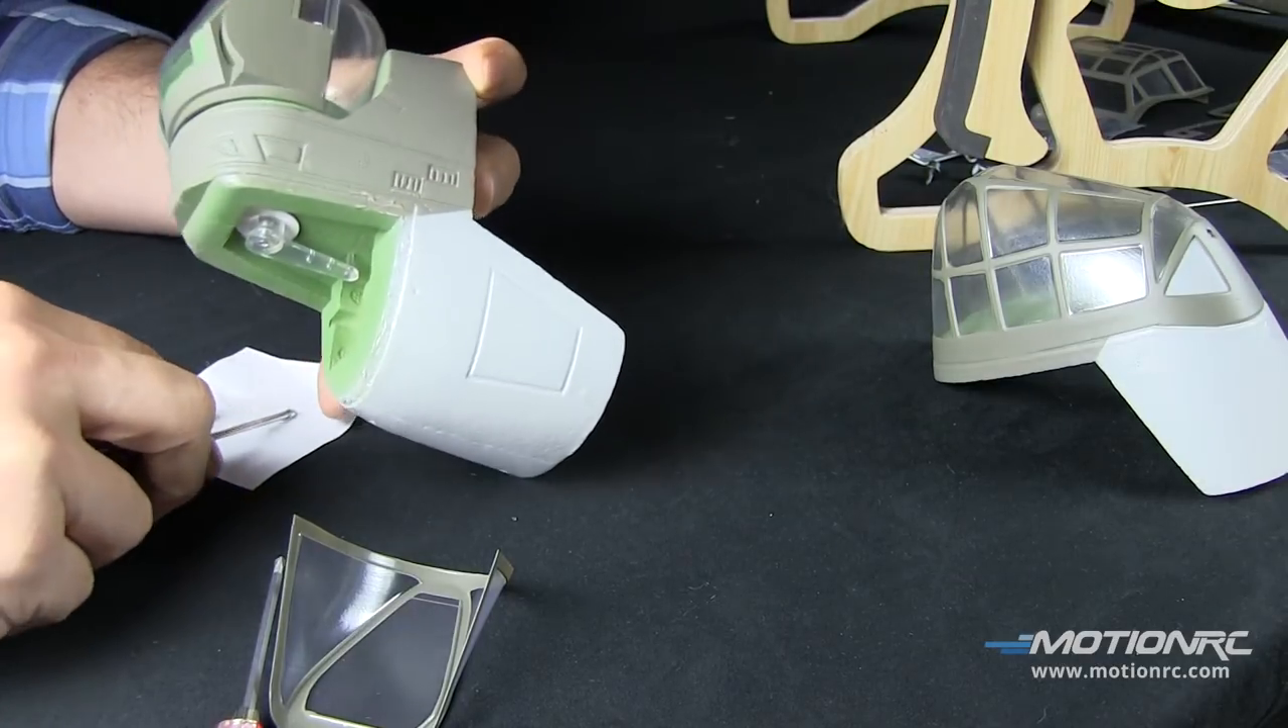Now you have just left to glue on the bottom window of the J turret.